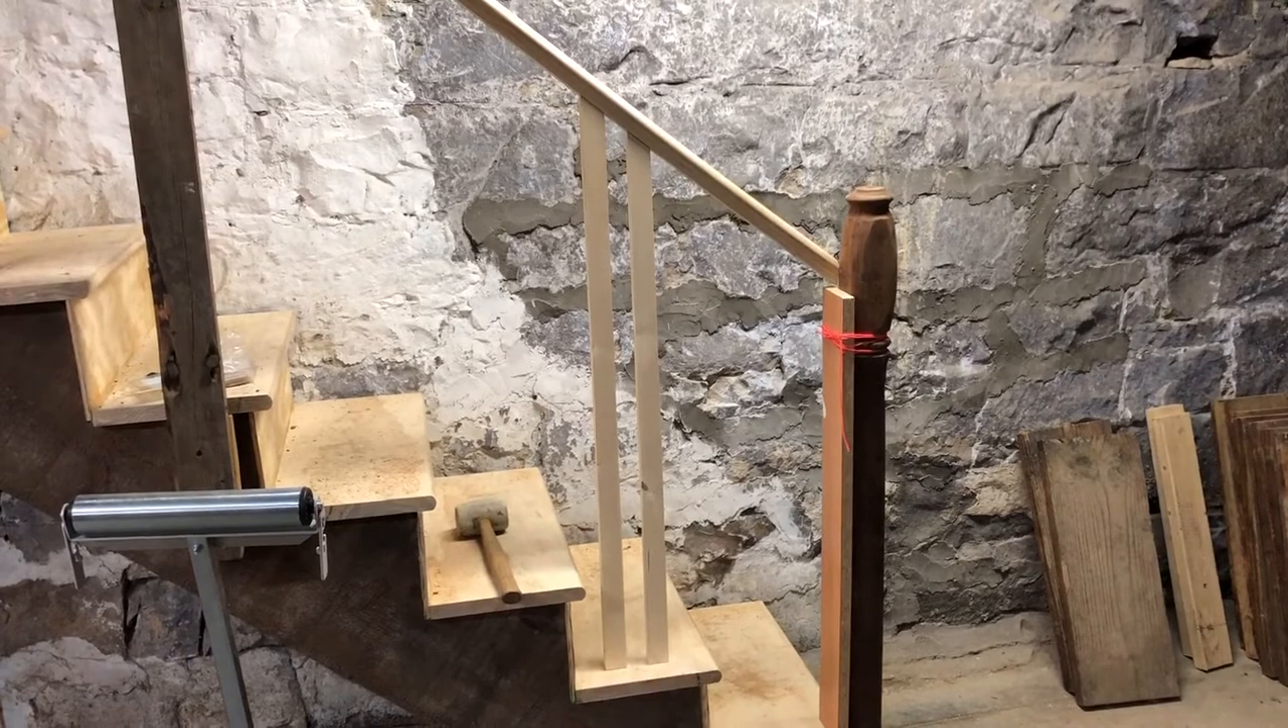So I have the top handrail in place held in place by some string some twine and I'm taking measurements on each baluster cutting each one custom and hope it'll go a little faster but they are fitting in nicely.